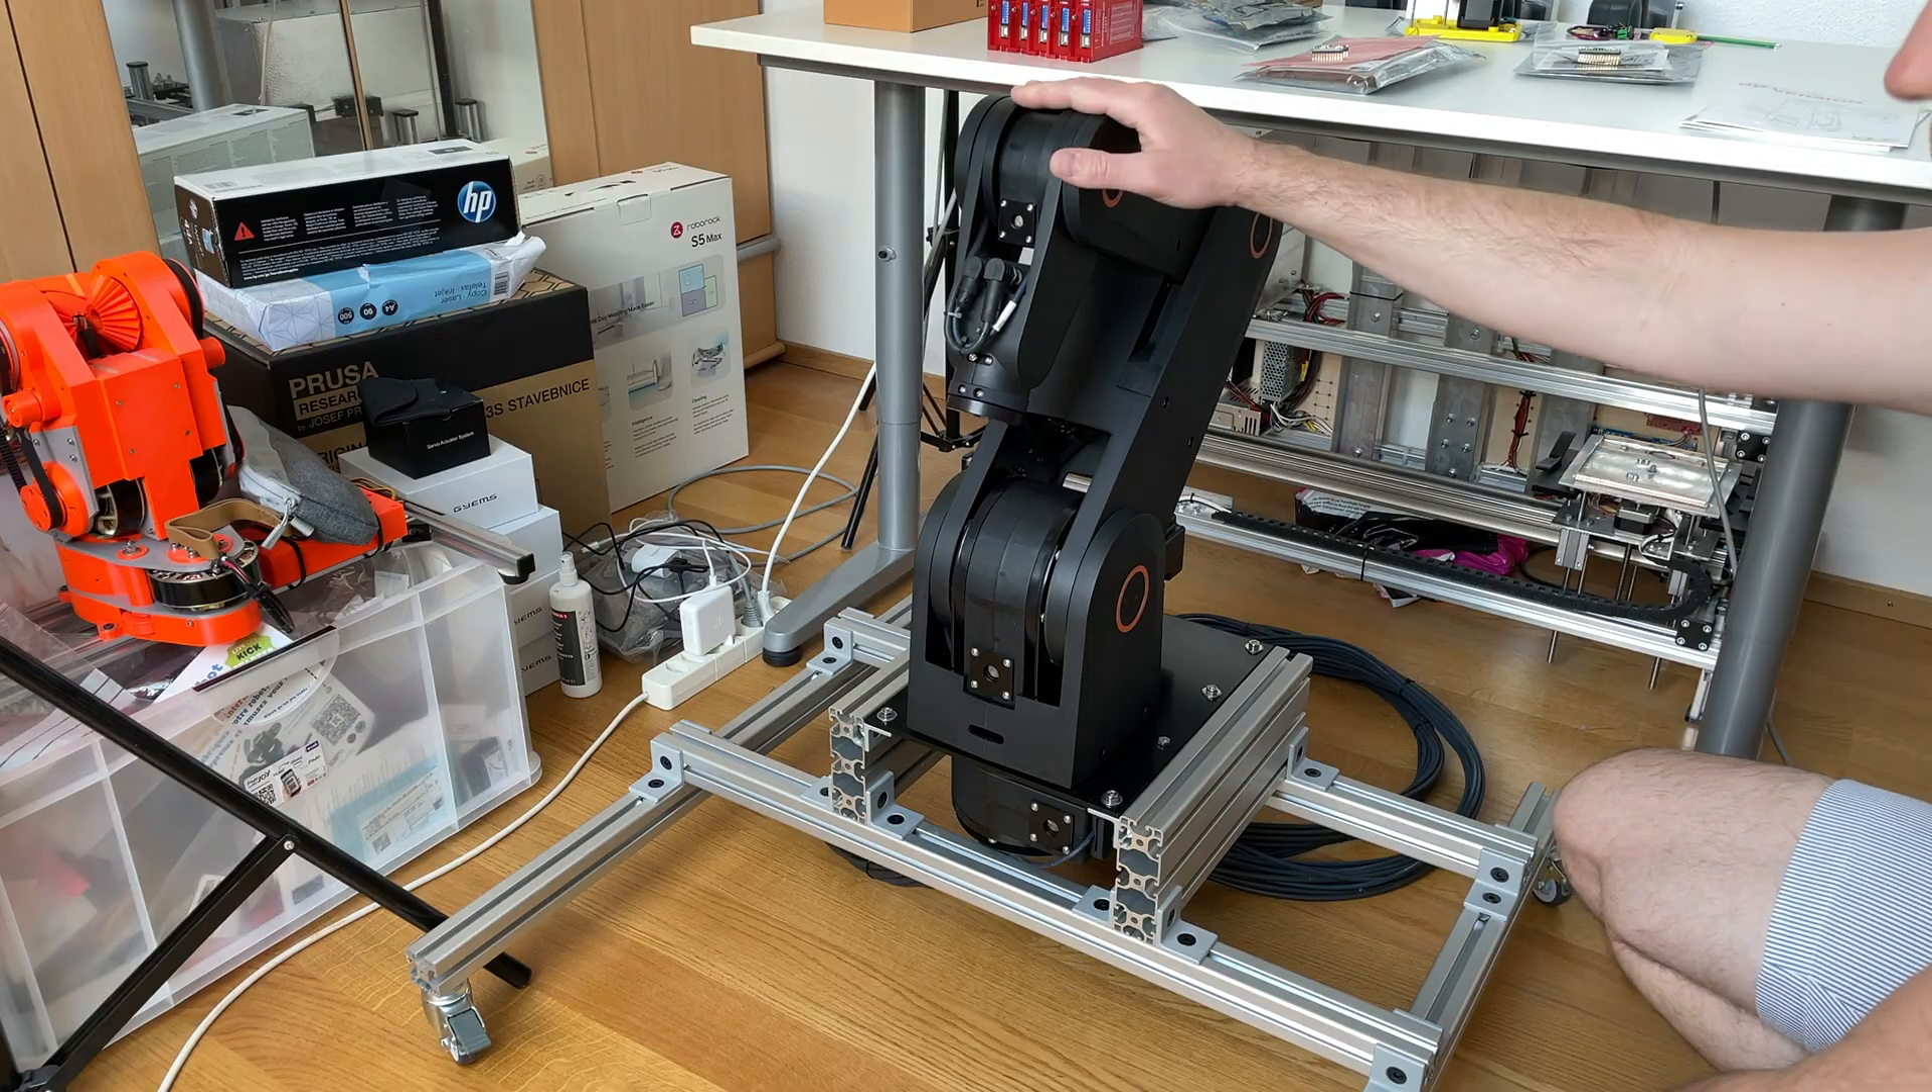The robot arm is mounted on this base and I'm really happy with the result.